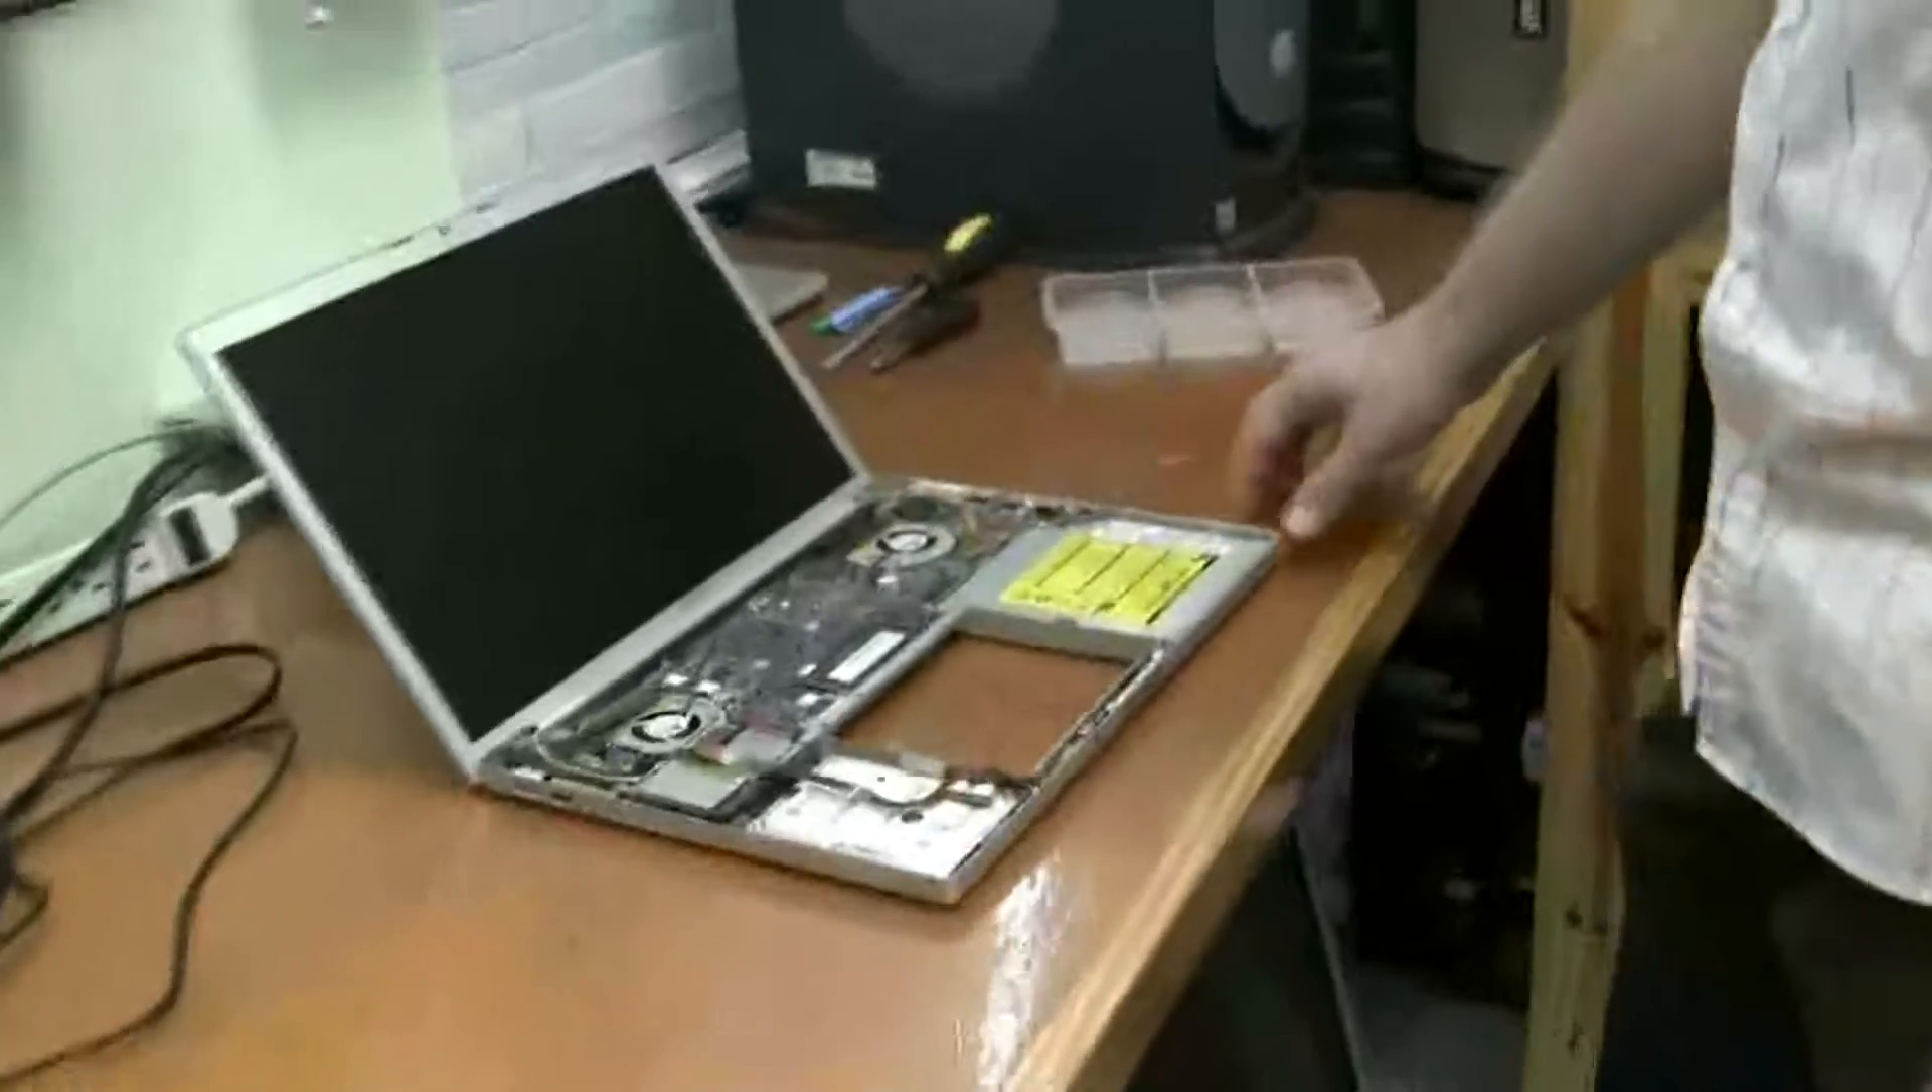By now you should already have the top case off, and it should look something like this.